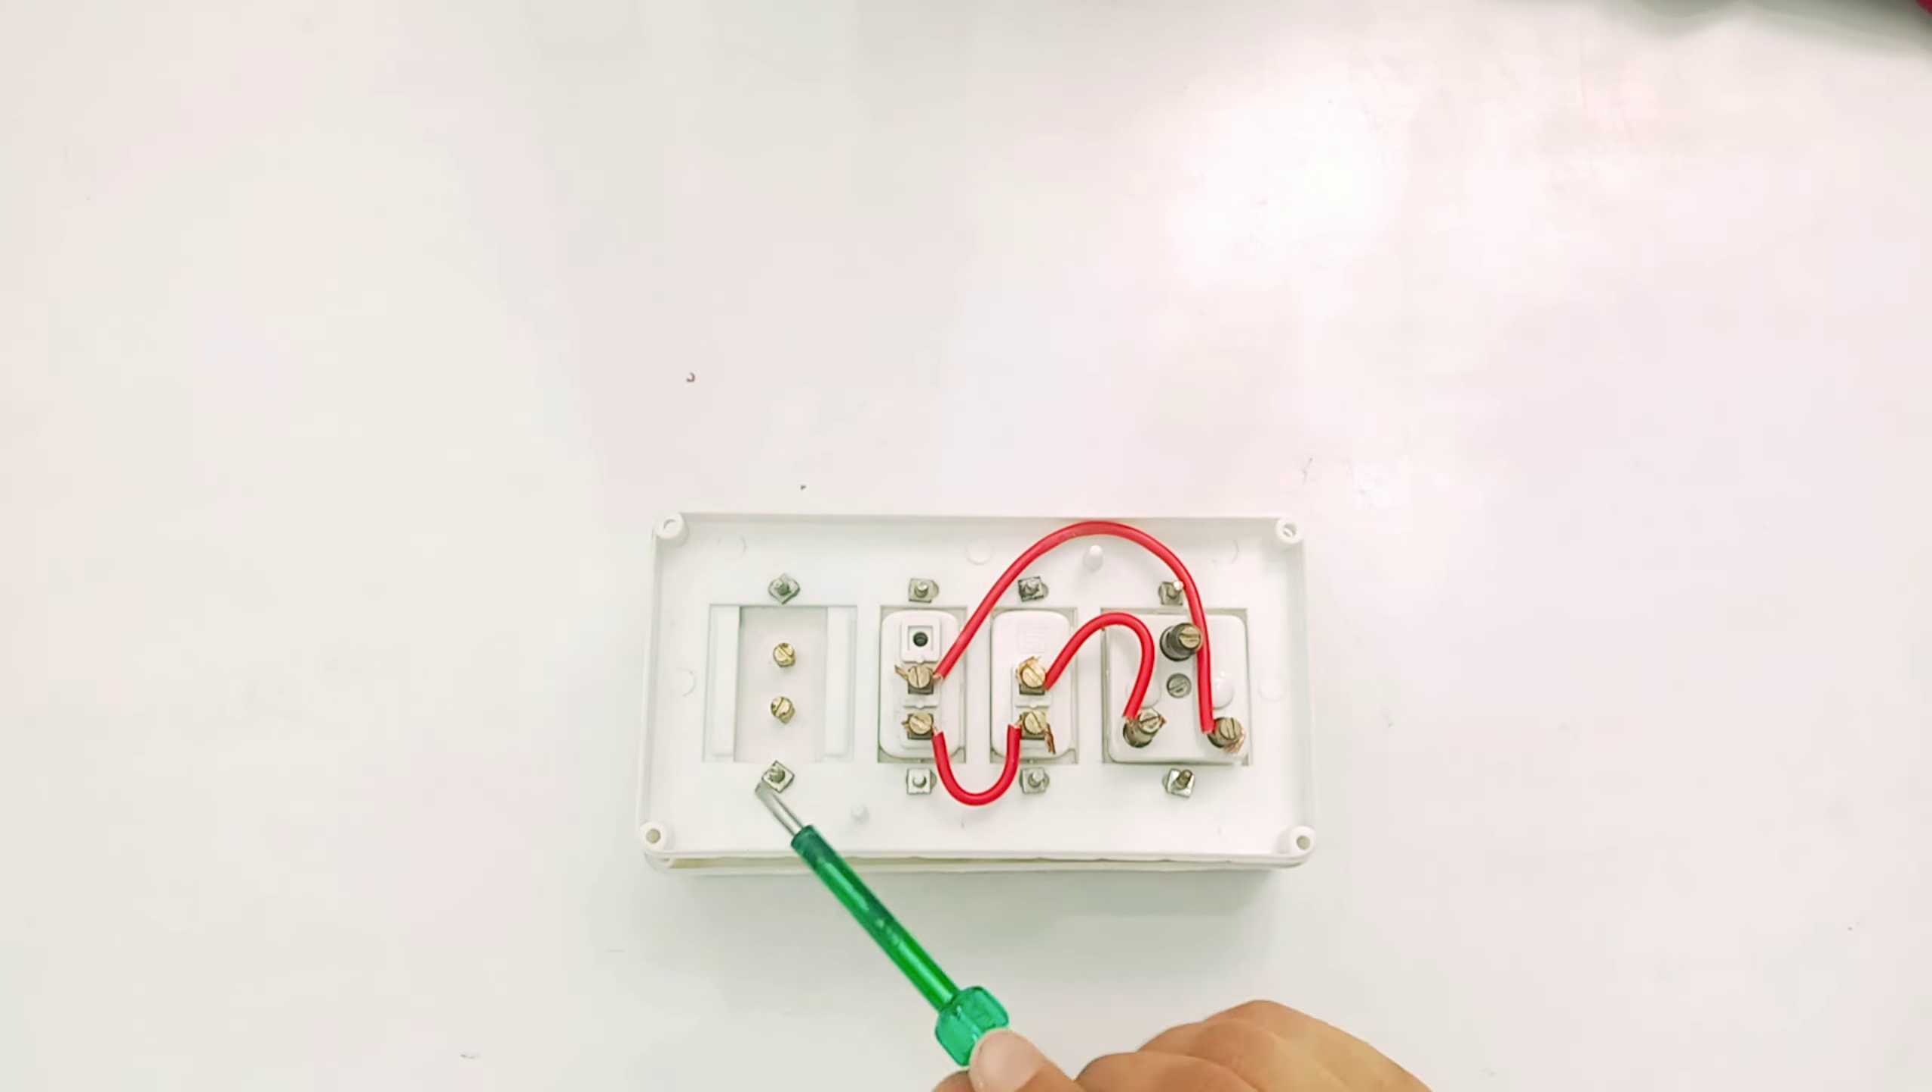तो guys इतने wiring हमारी हो गई है।